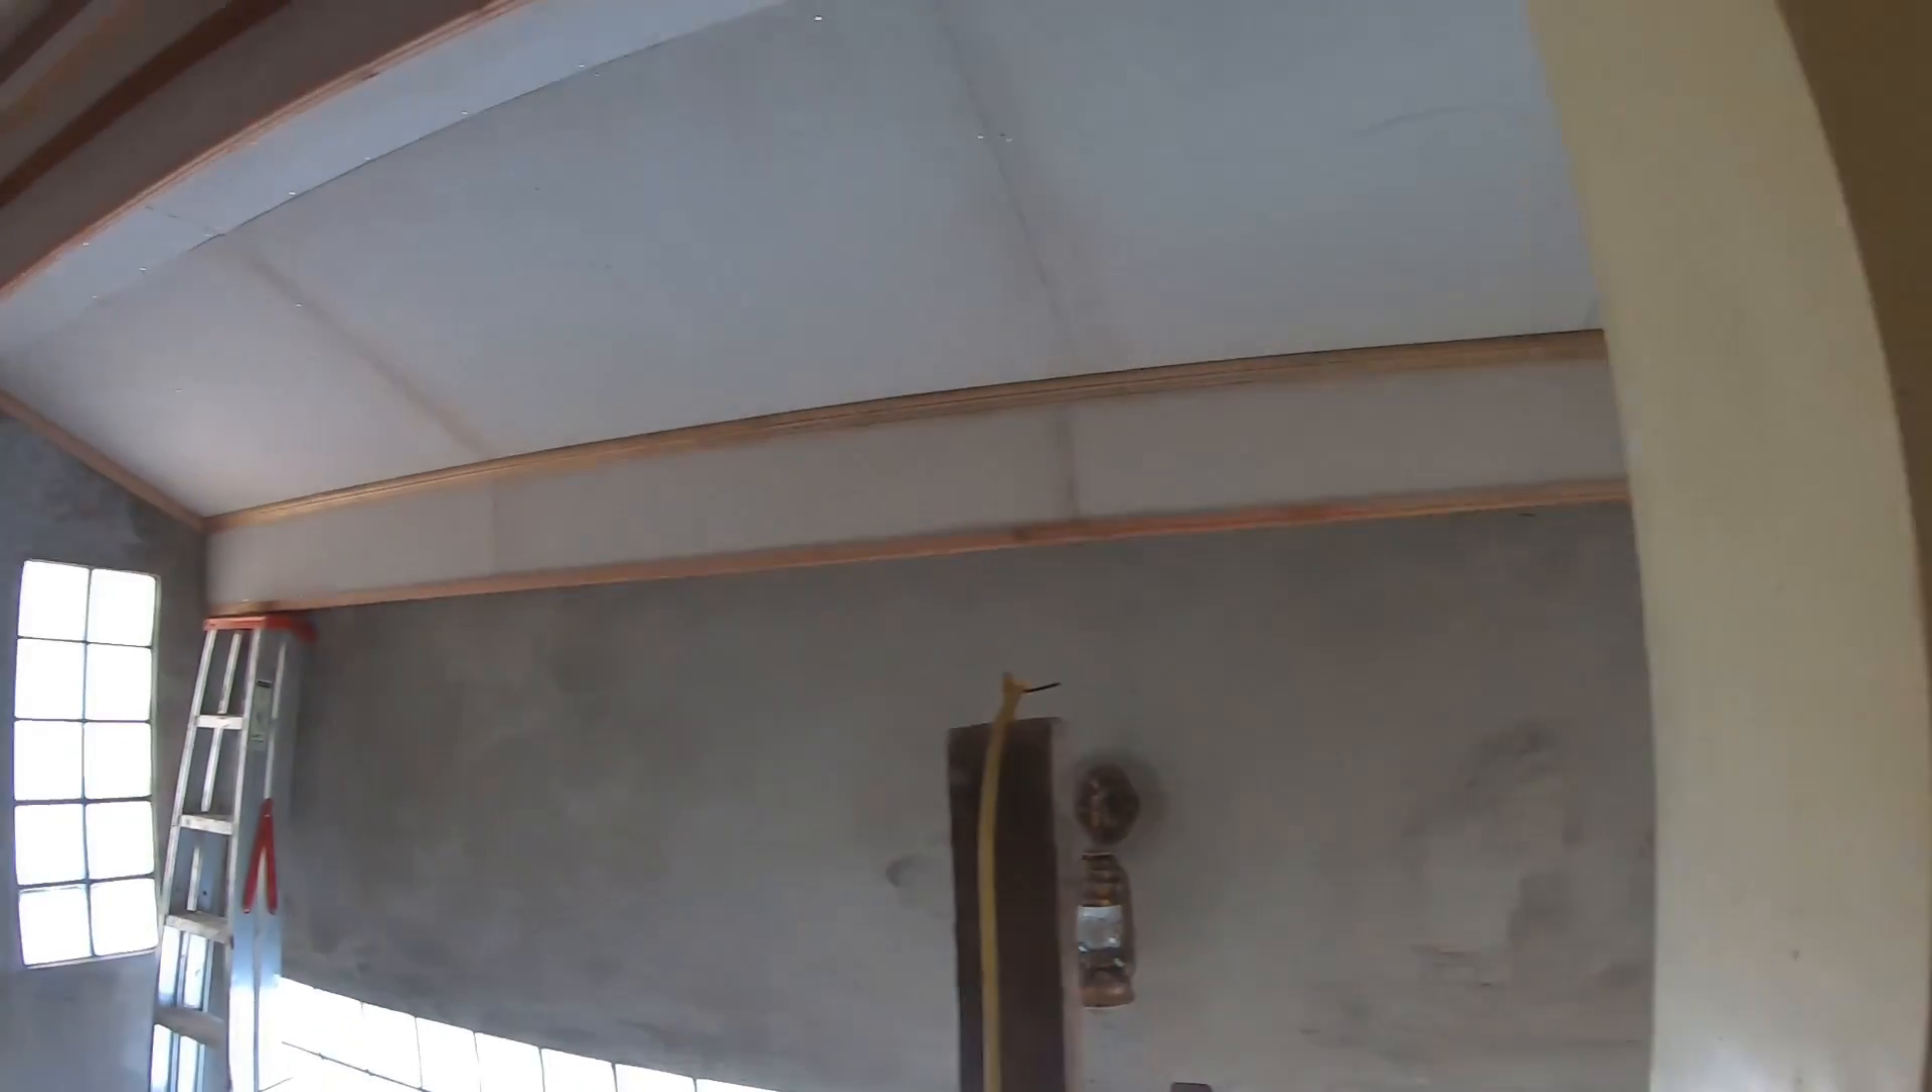Eddie finished up that last bit of molding up here so we're now we're done with all the molding on the Kissimmee.